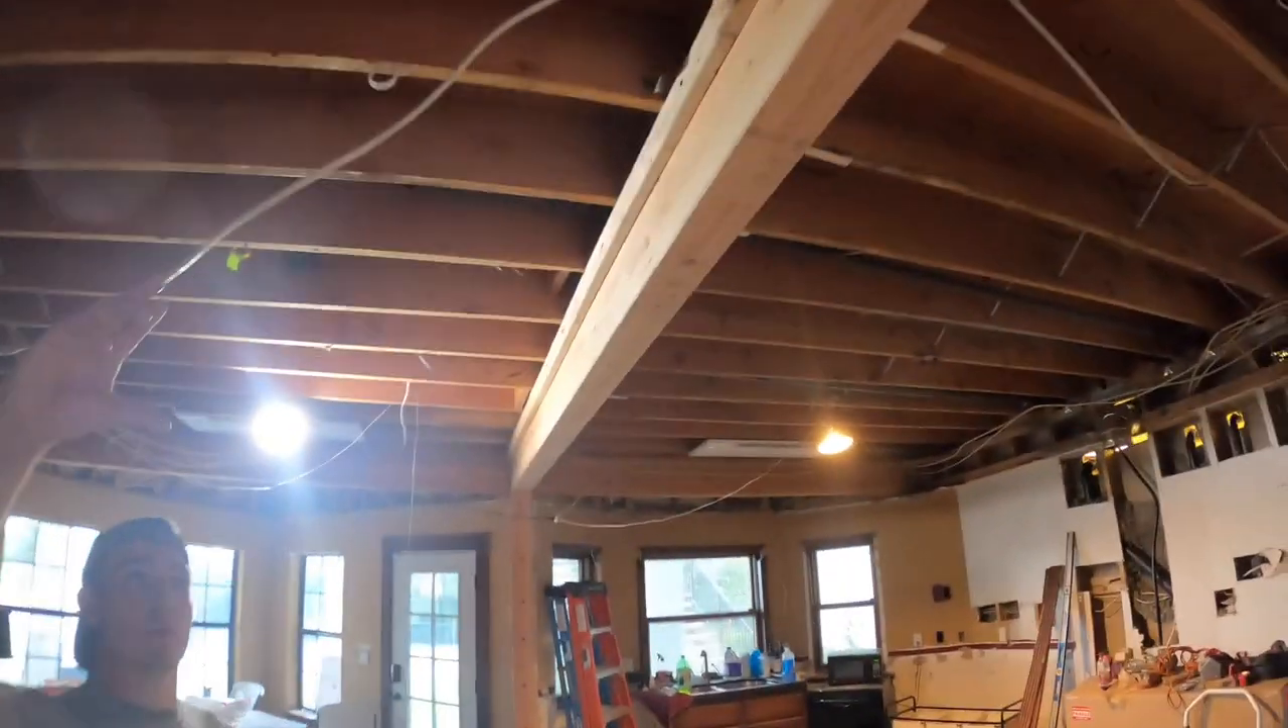Walls are gone beam is up as you can see.